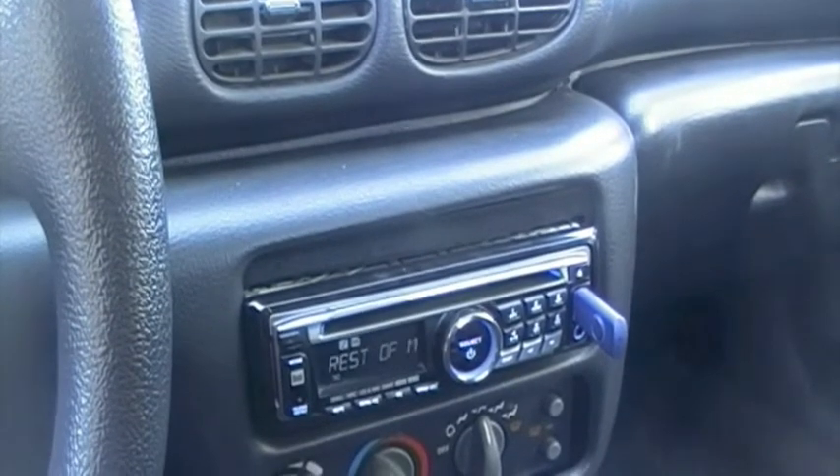Got a nice CD player I installed.